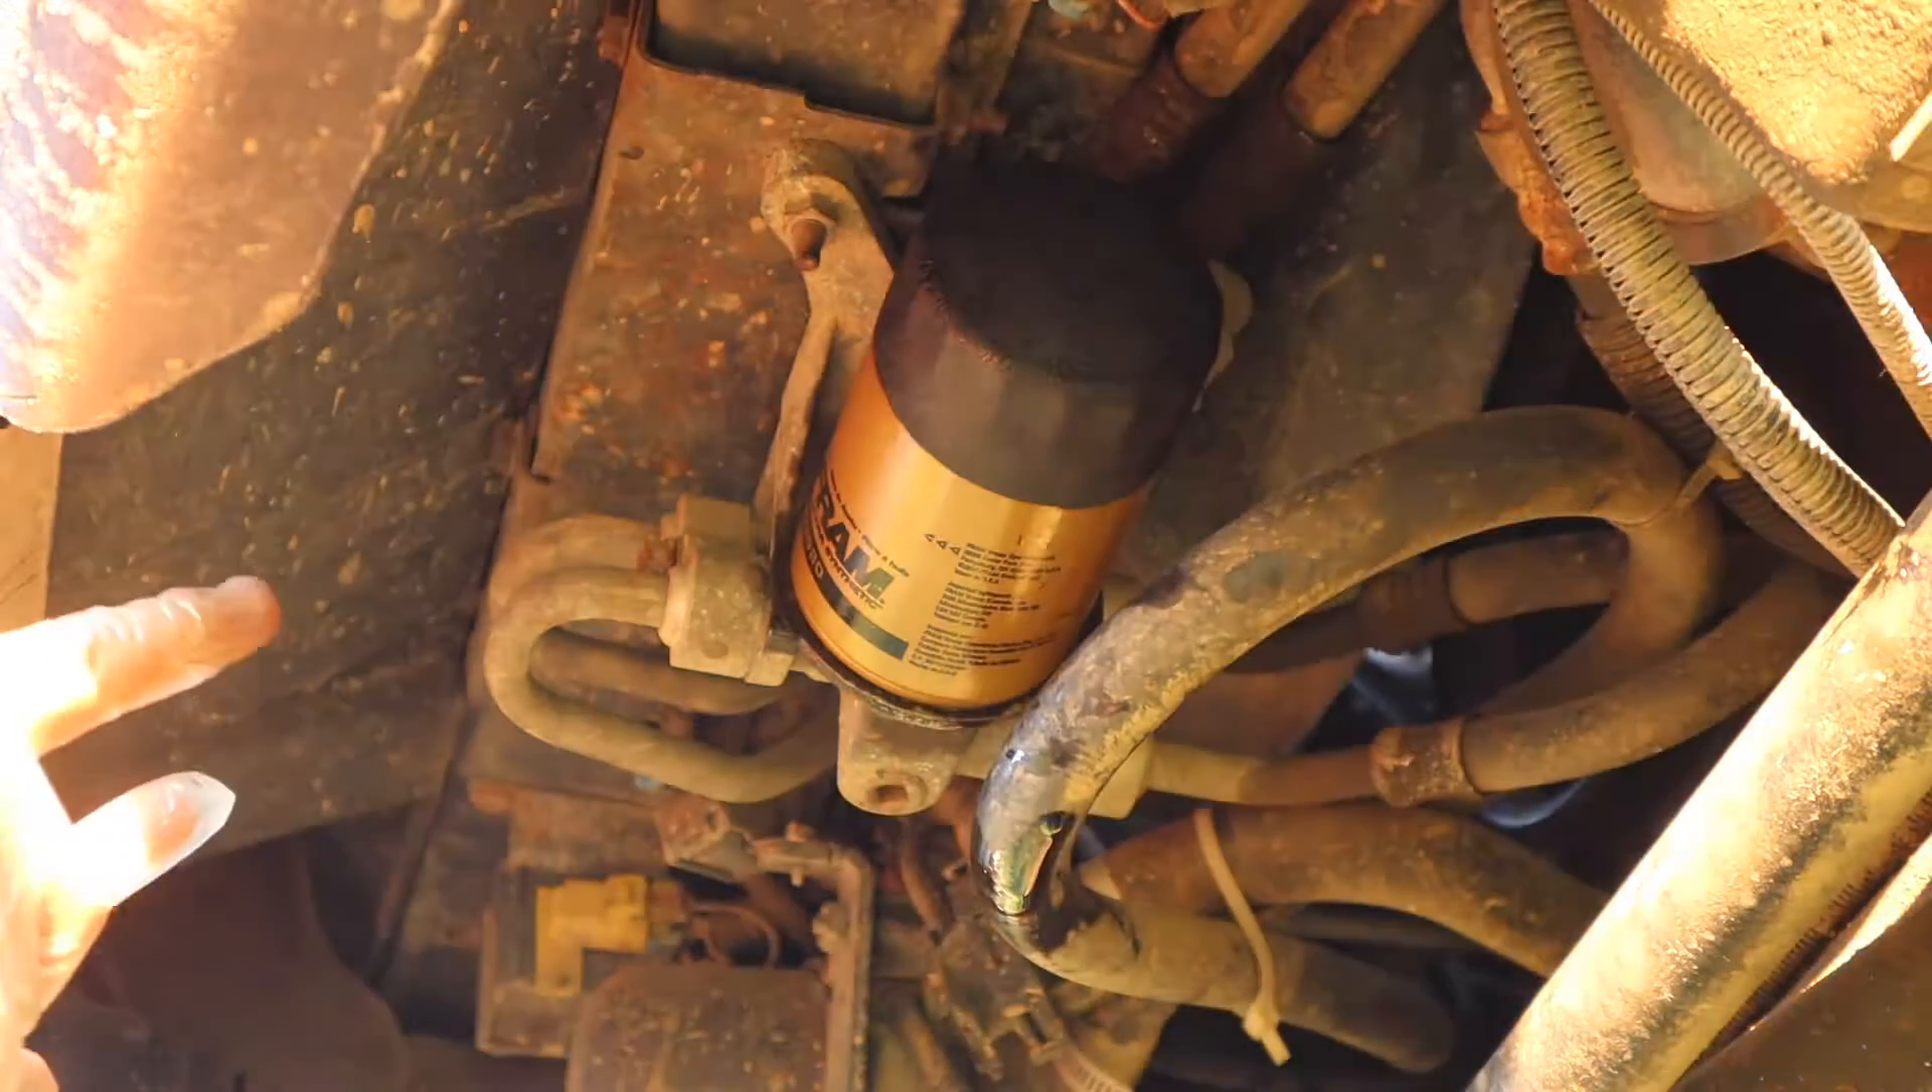And now, our new oil filter is installed.